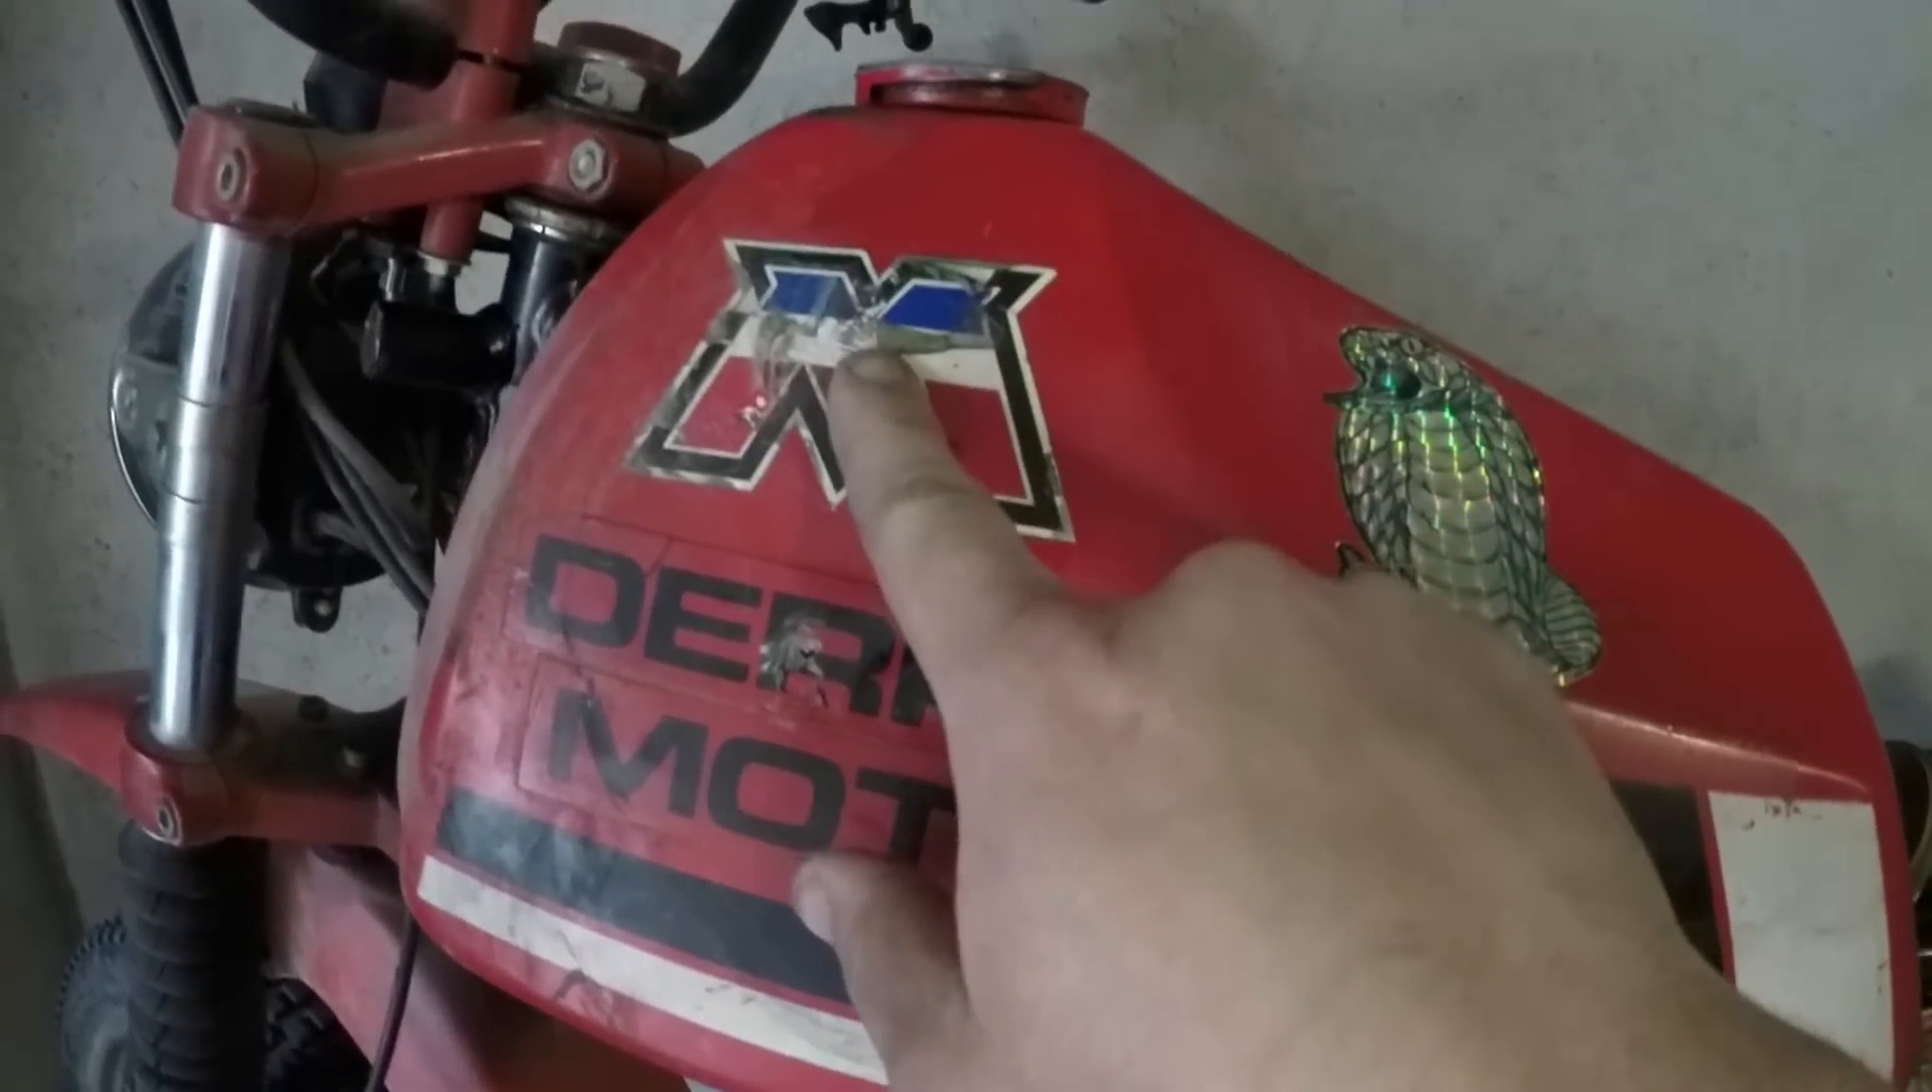Allez le réservoir est en place.